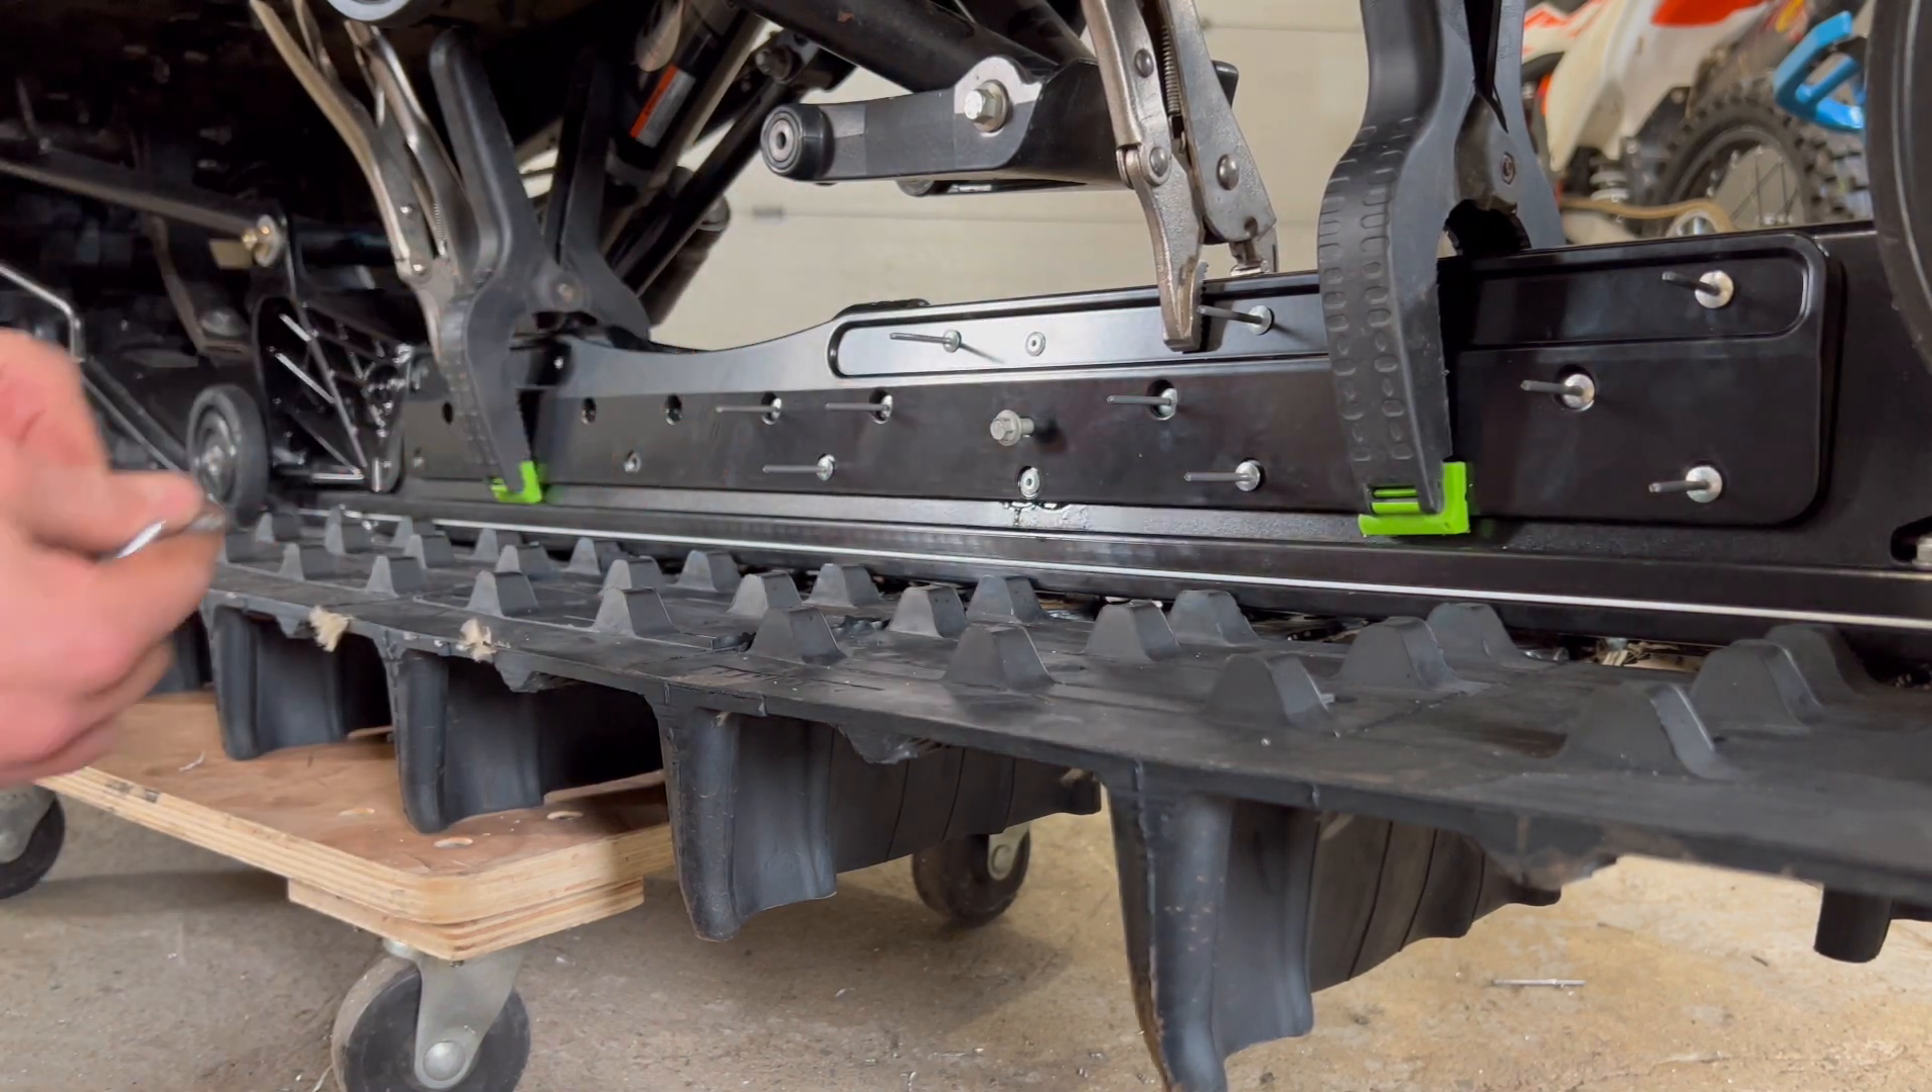Got all my holes drilled I'm just getting all my rivets set in place.